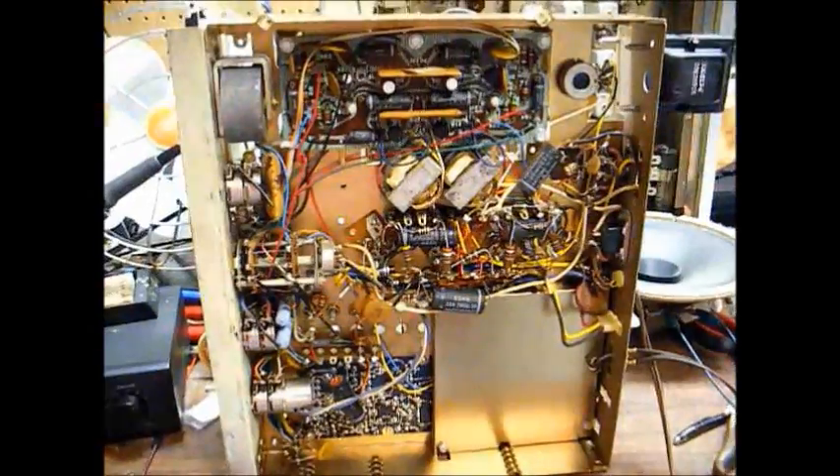Okay, here's the chassis removed from the cabinet.